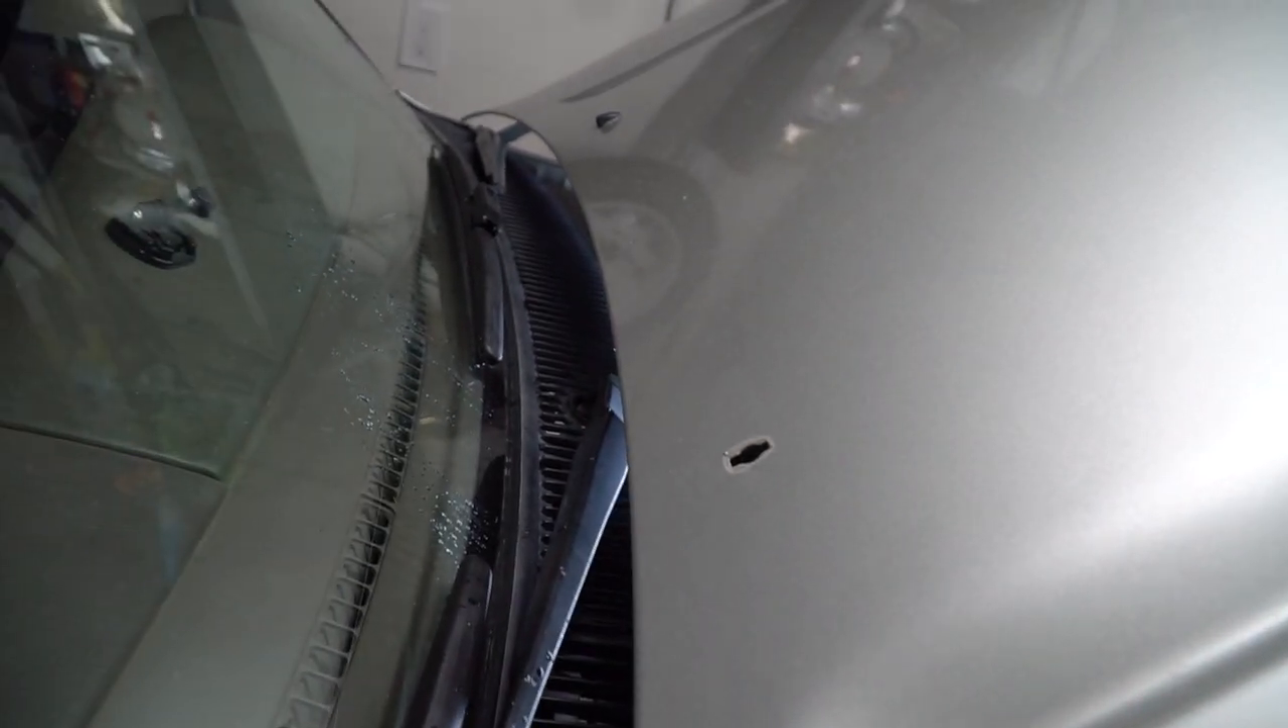Here's the top of the hood without the nozzle in and we're going to clean that a little bit and then we're going to place the new nozzle in where the factory one went.